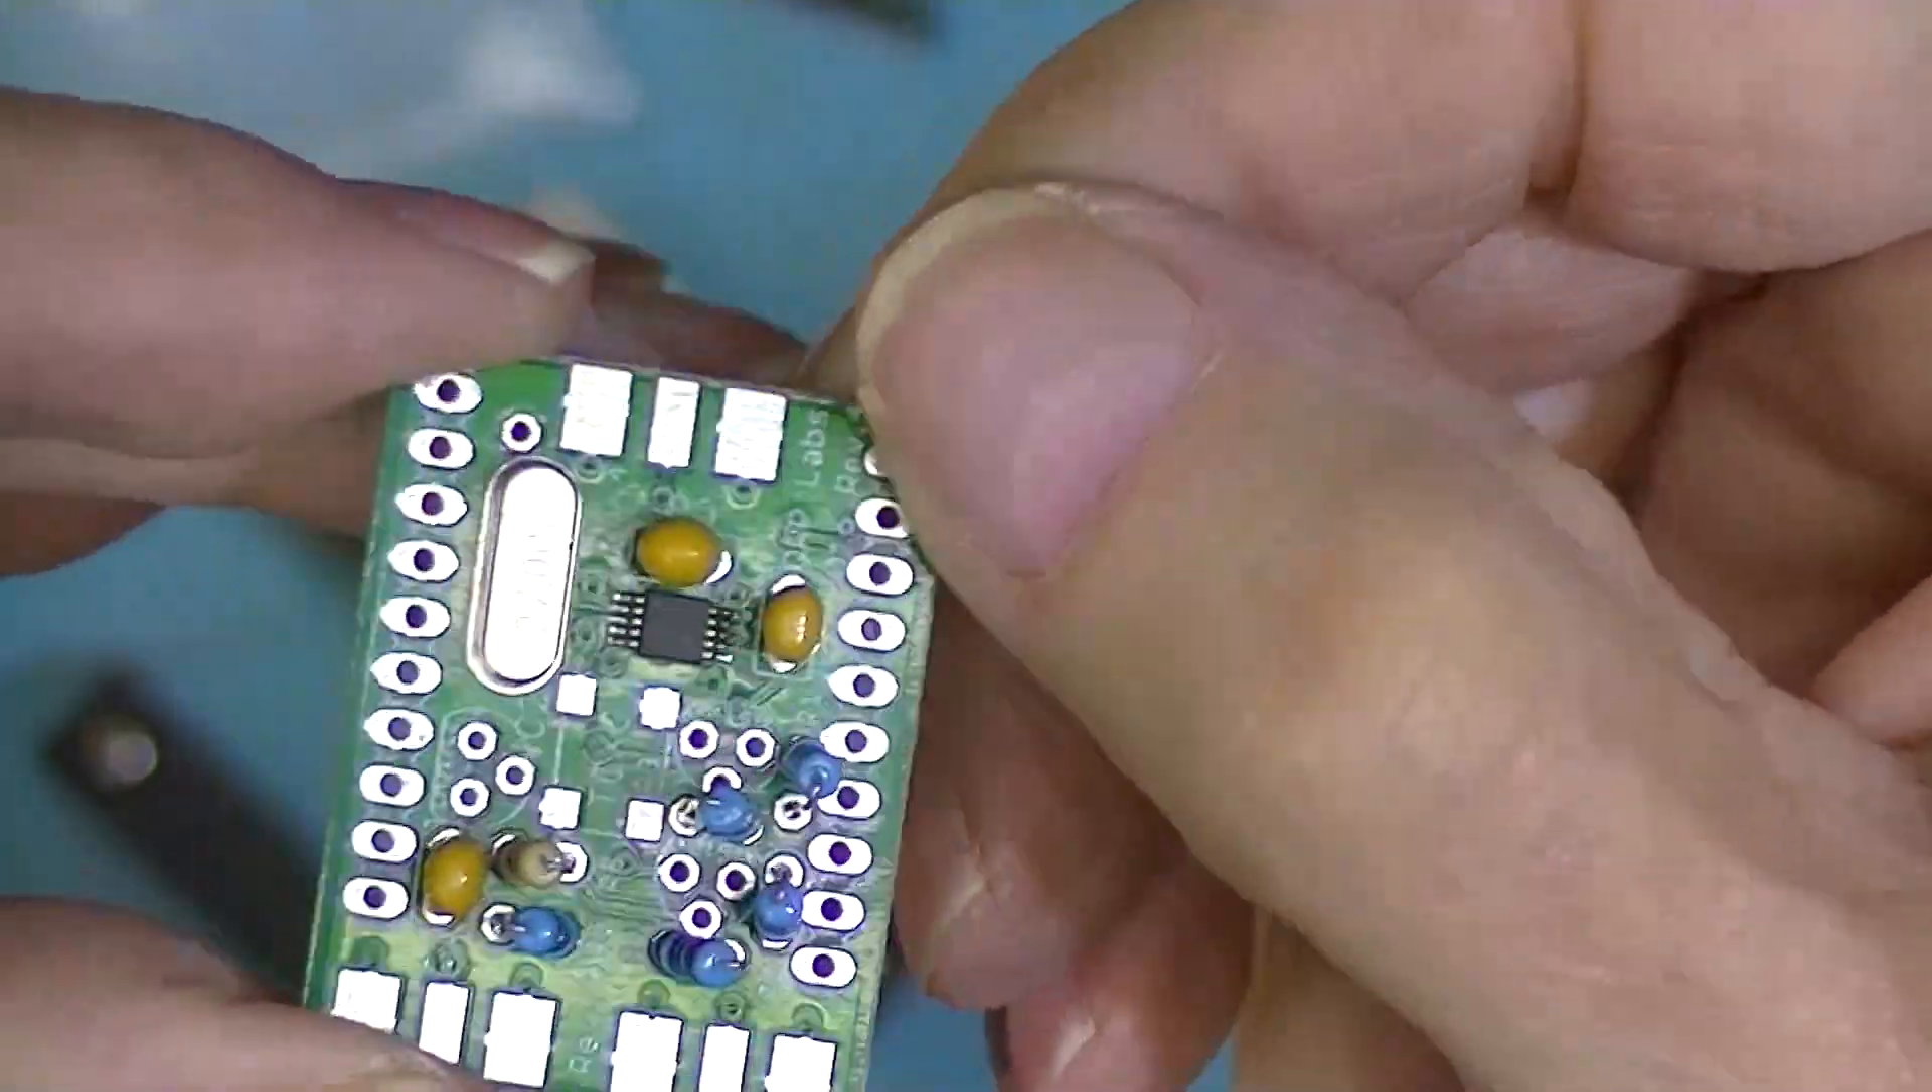And here's the board with the capacitors and crystal installed.